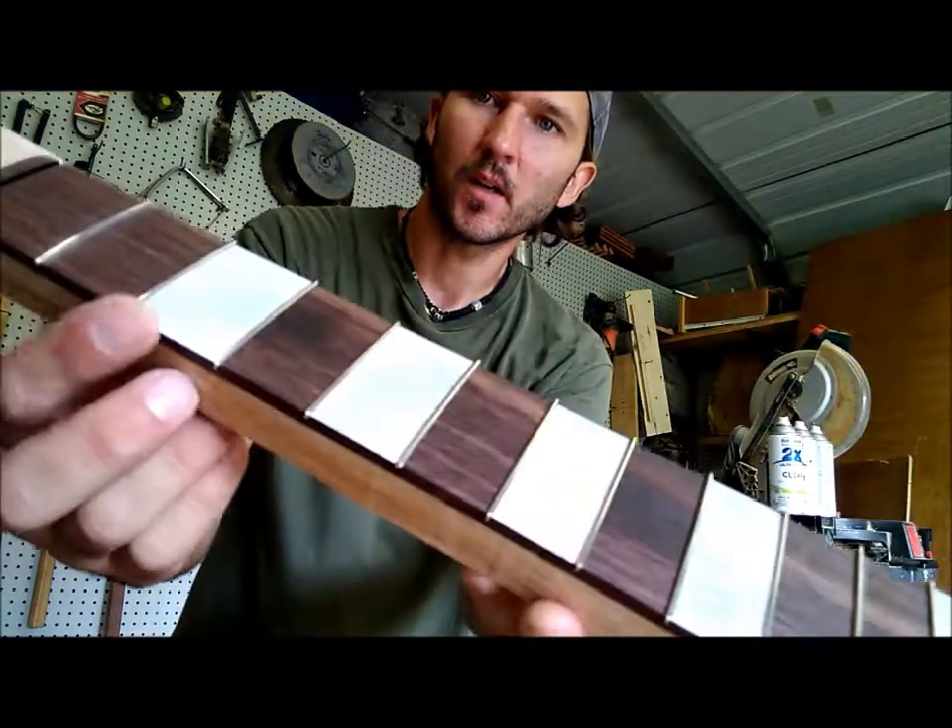All right, guys, that's got the frets in. As you can see, it turned out pretty good.